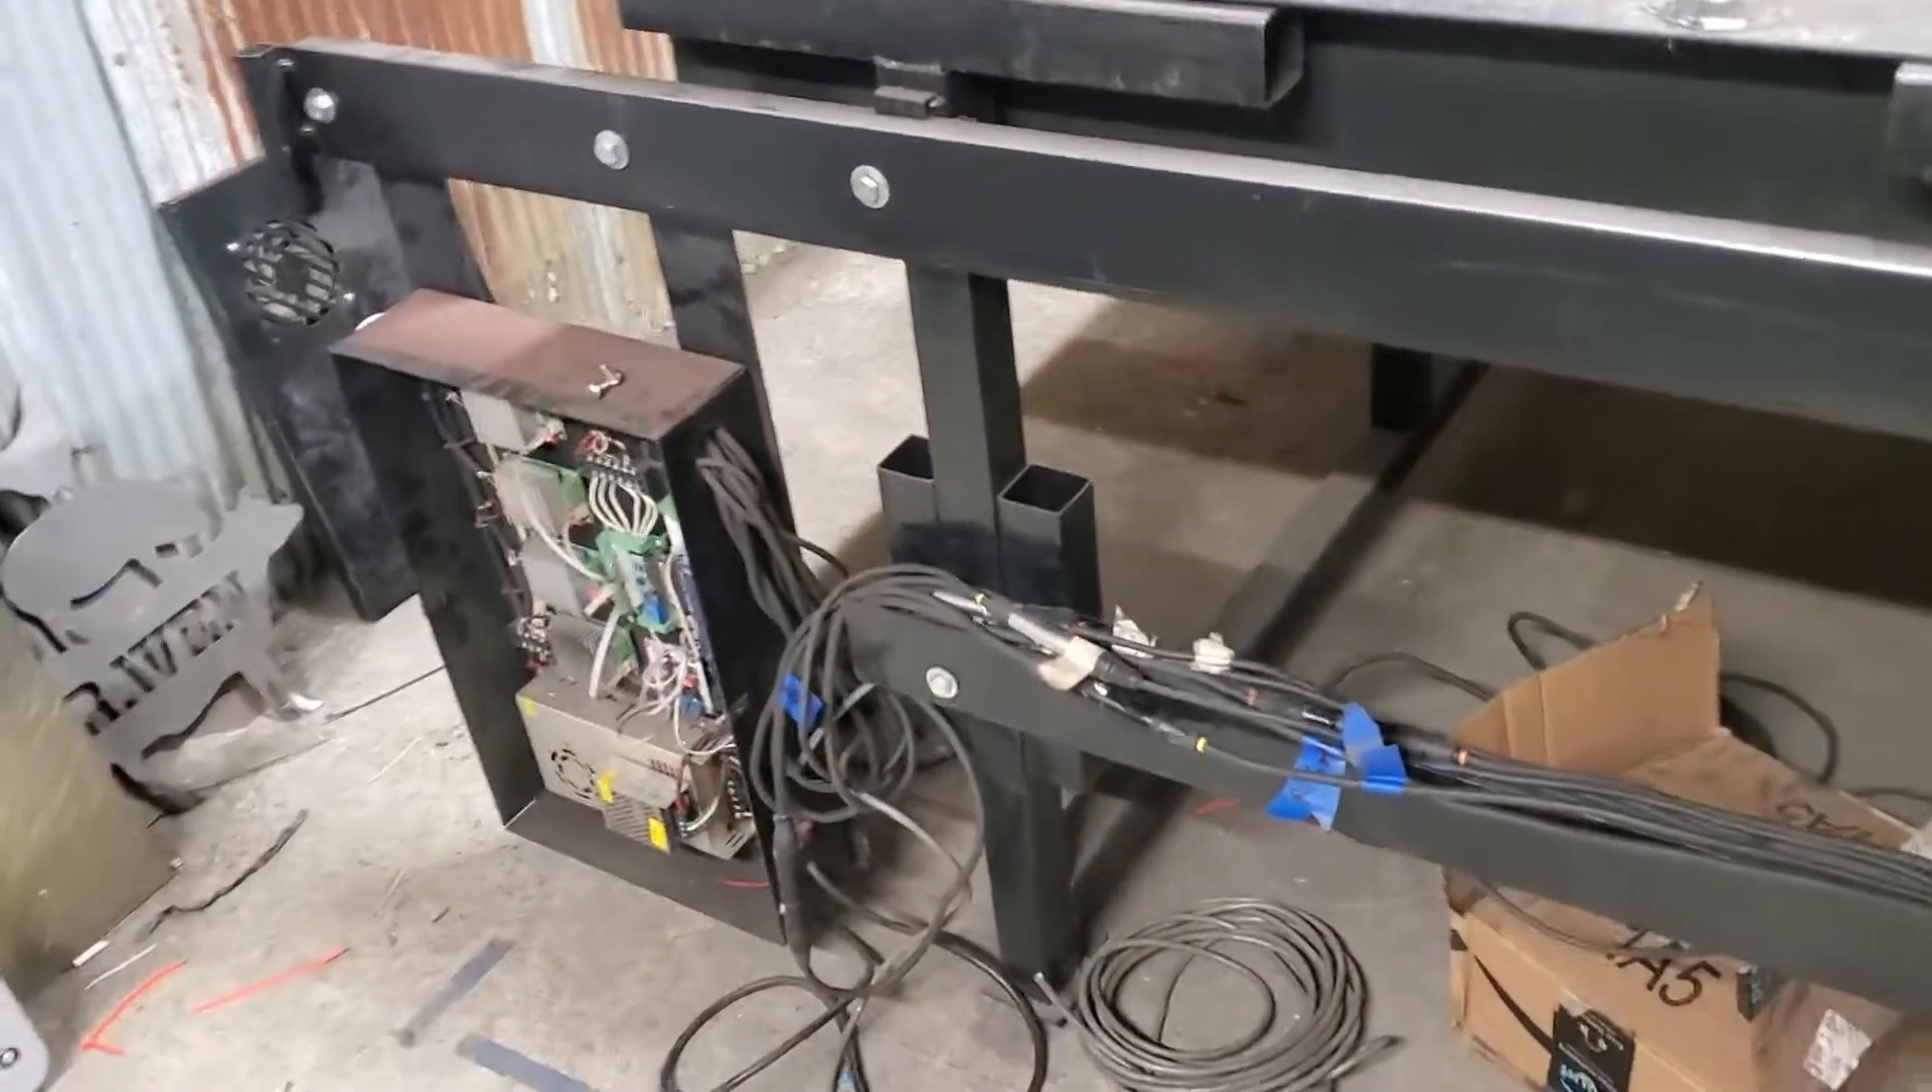I put the control box back i'm running the cables now.